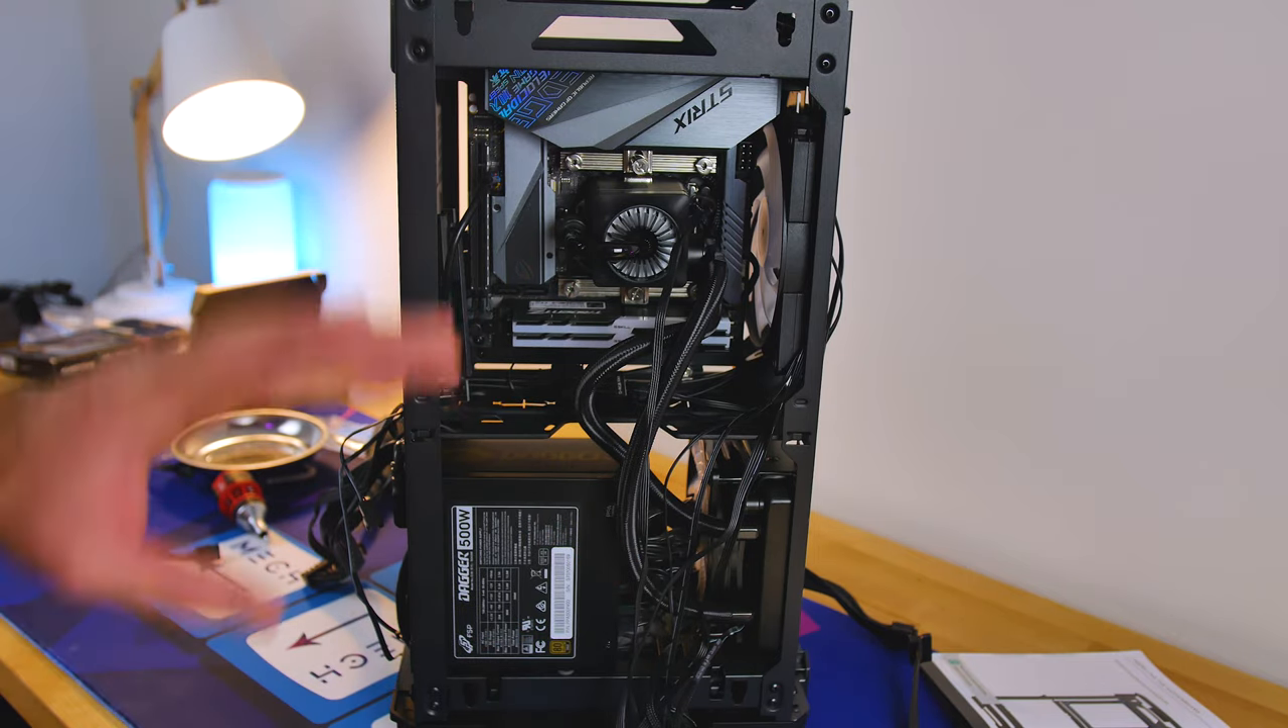All right, so I installed the cooler and the motherboard as one. I attached it all as one unit and in the manual it says to install the CPU cooler first and then the motherboard.